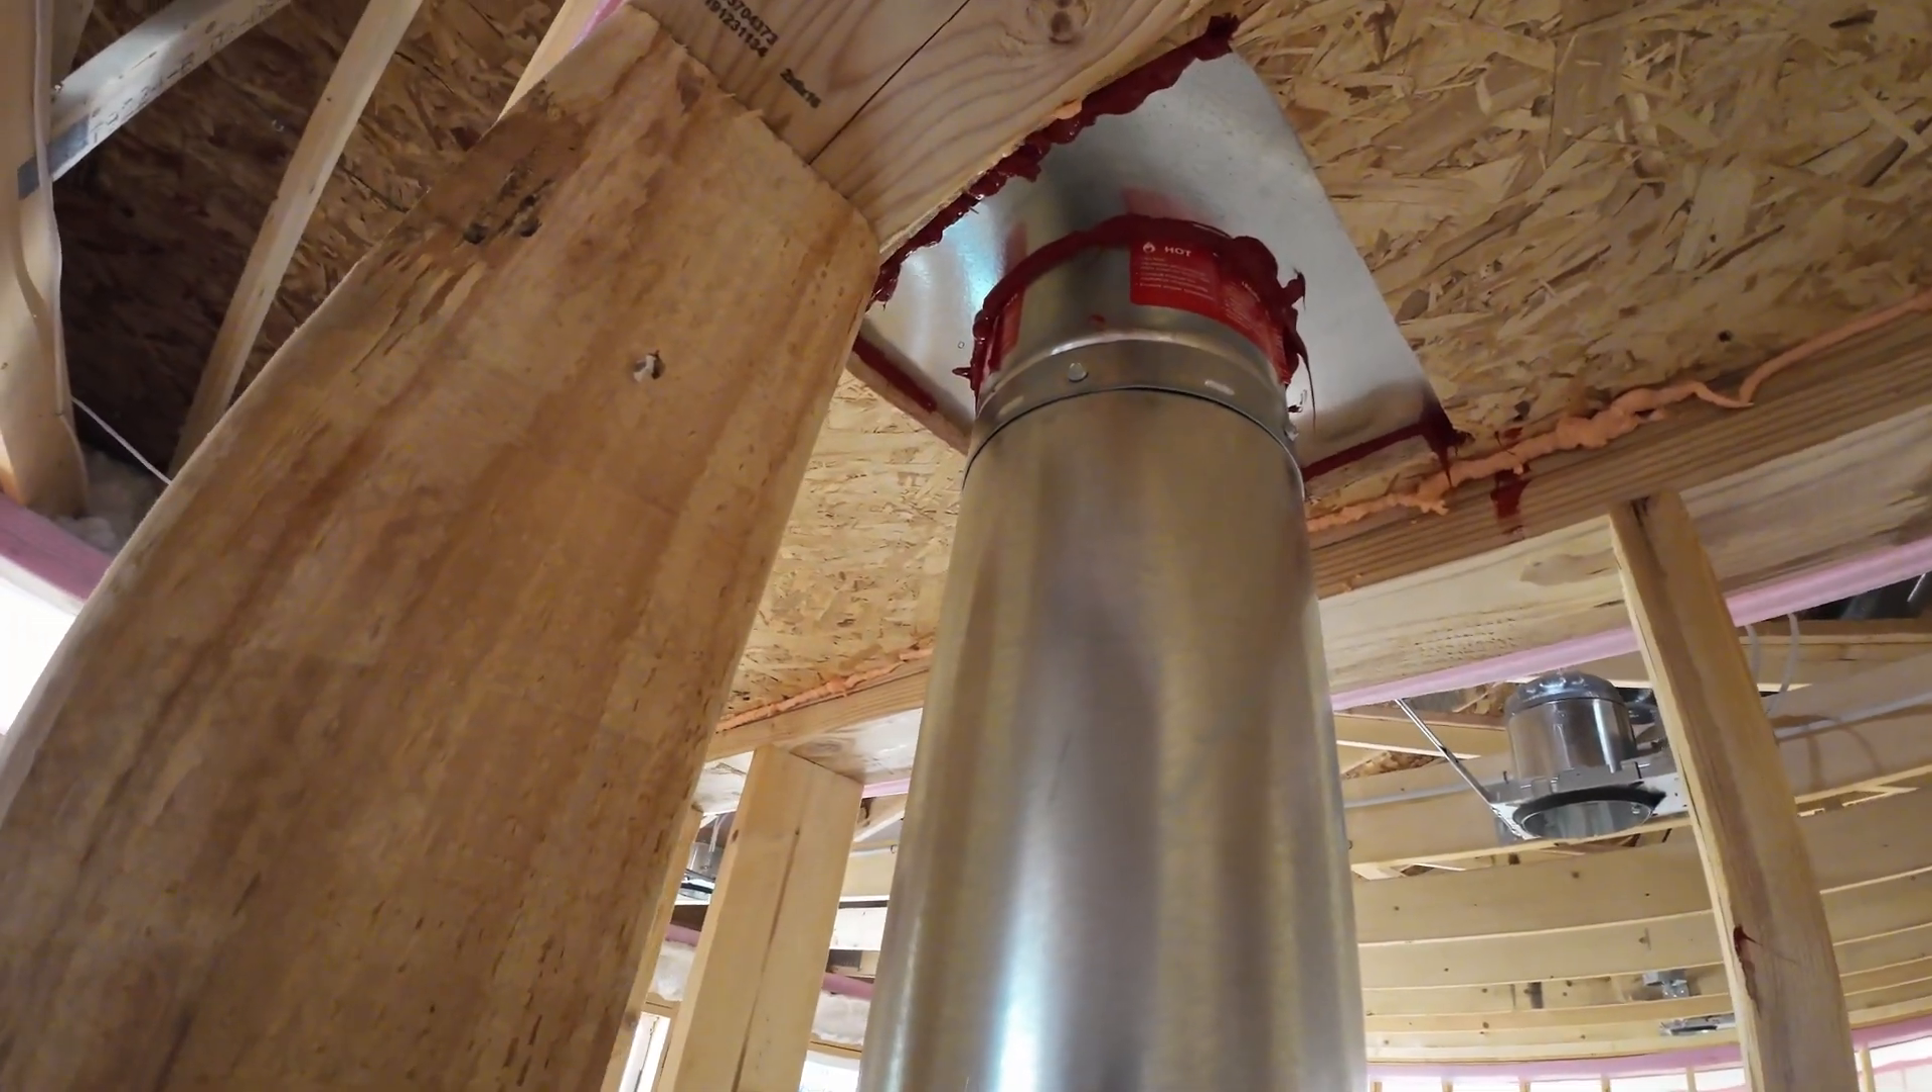They've installed OSB between the house and the ventilated attic space here.